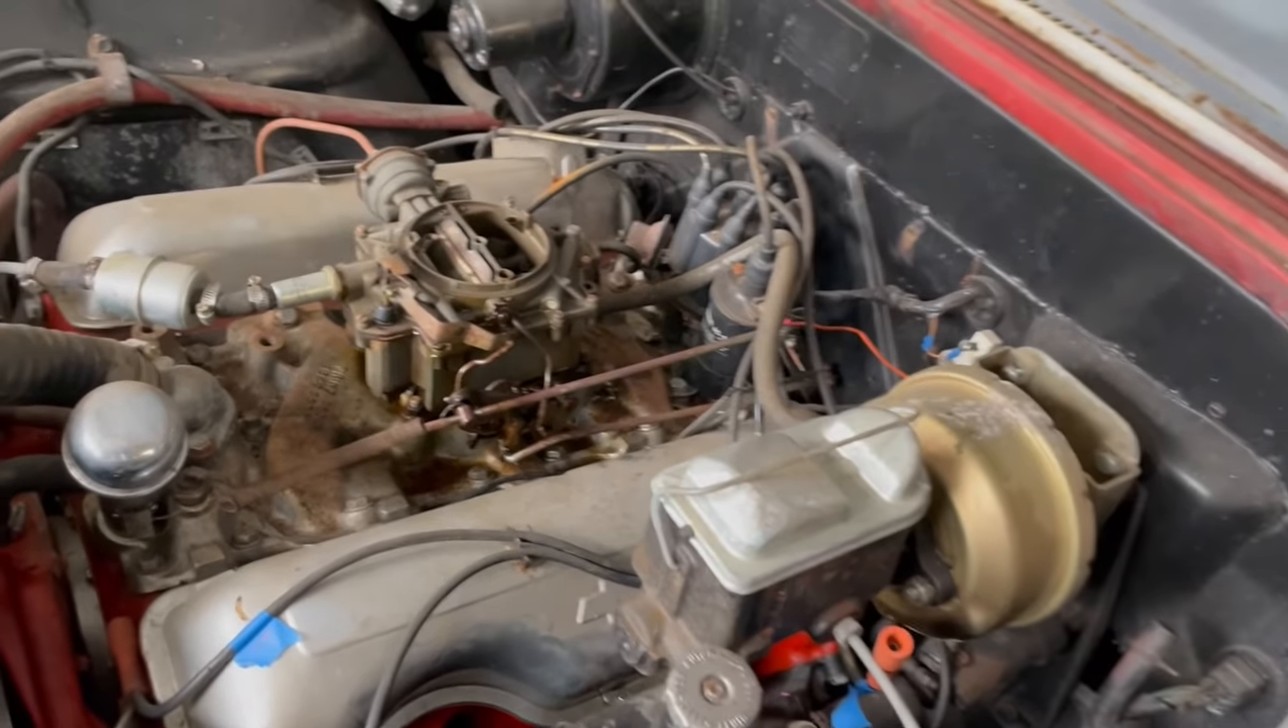All right, I've got the air cleaner off. This is a carburetor I haven't seen in a lot of years.